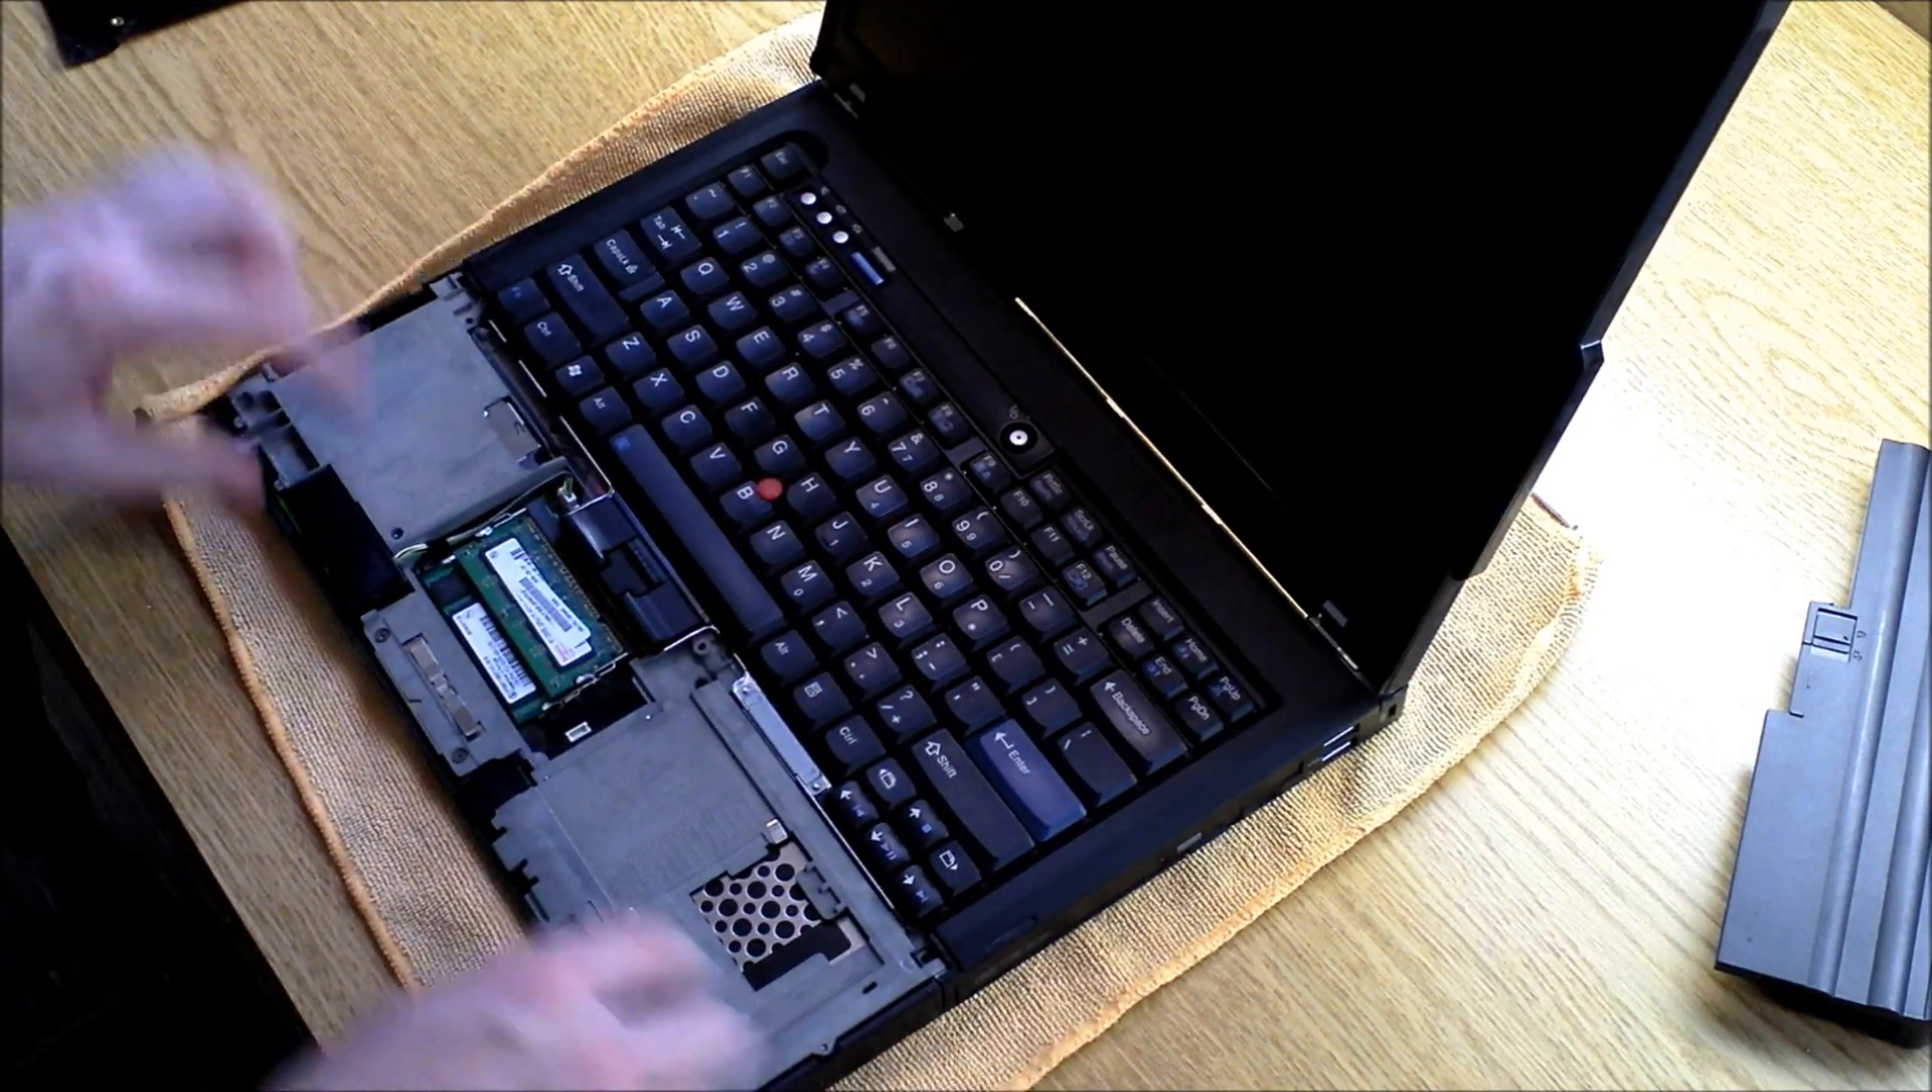Now you'll notice there are two RAM chips installed.